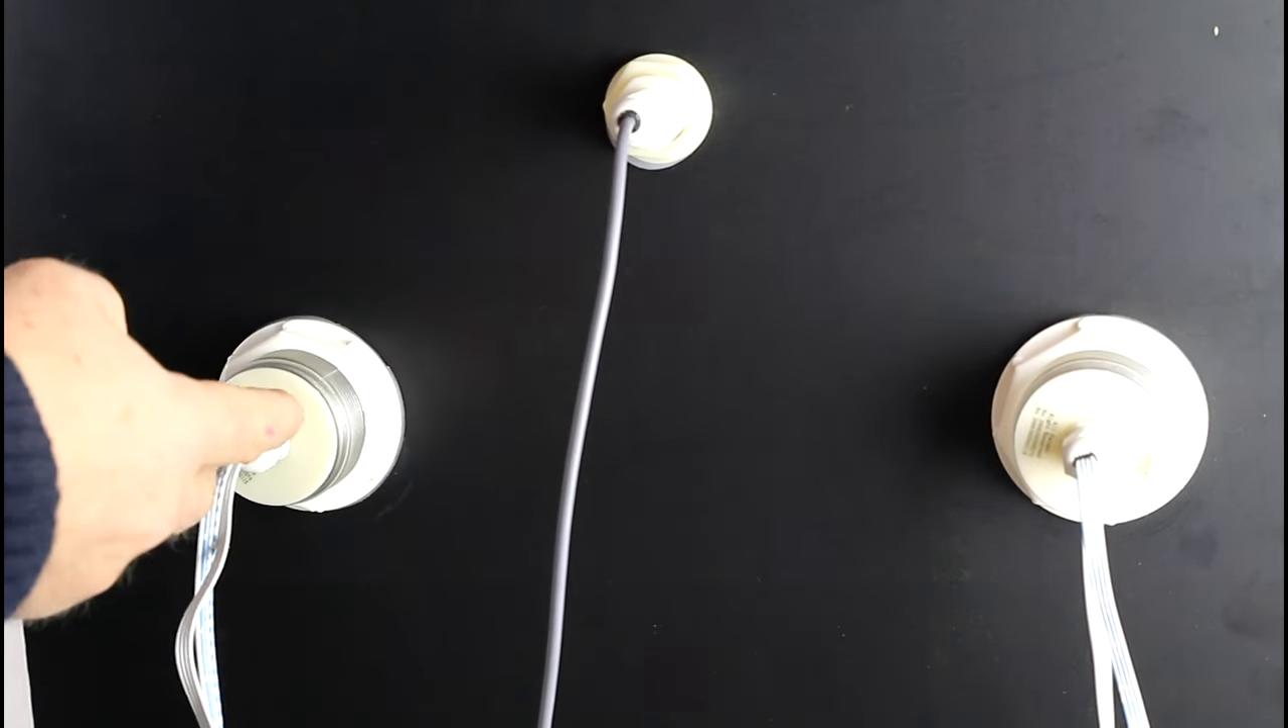Right, and now showing them, here's the two lights fitted. This is the controller fitted.